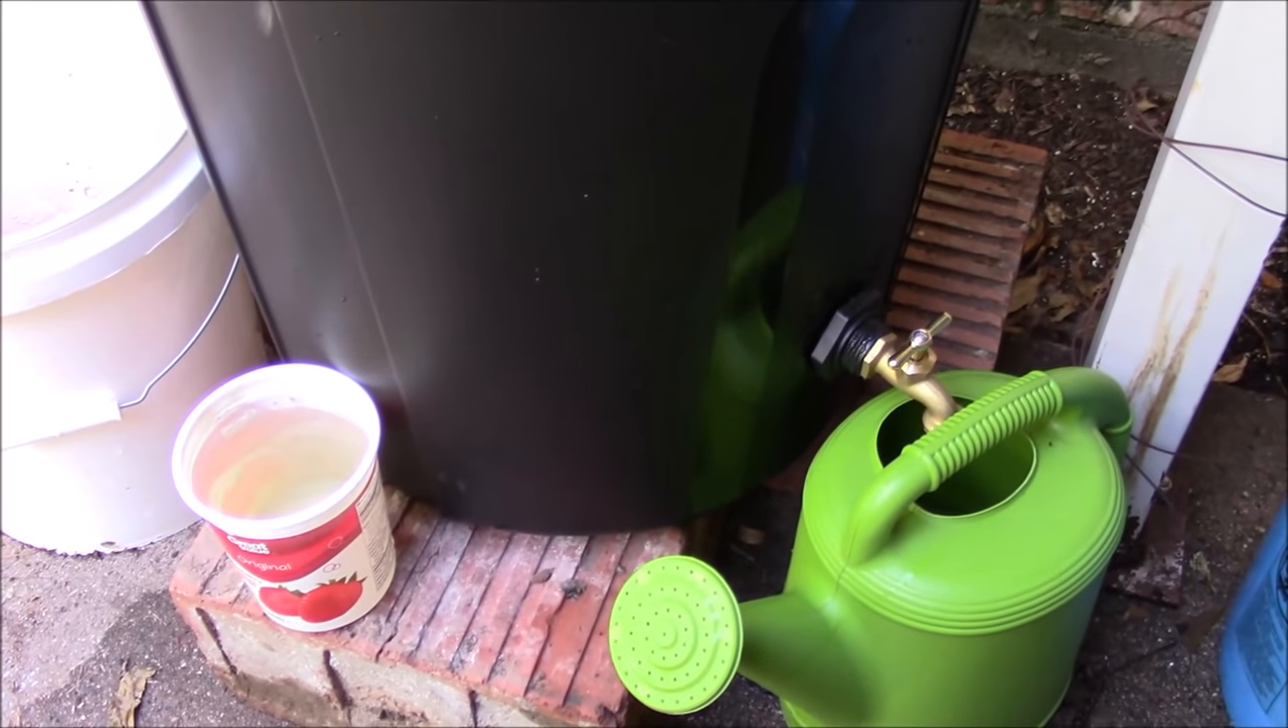I got the rain barrel up on top of these blocks to where I can get the watering cans underneath.